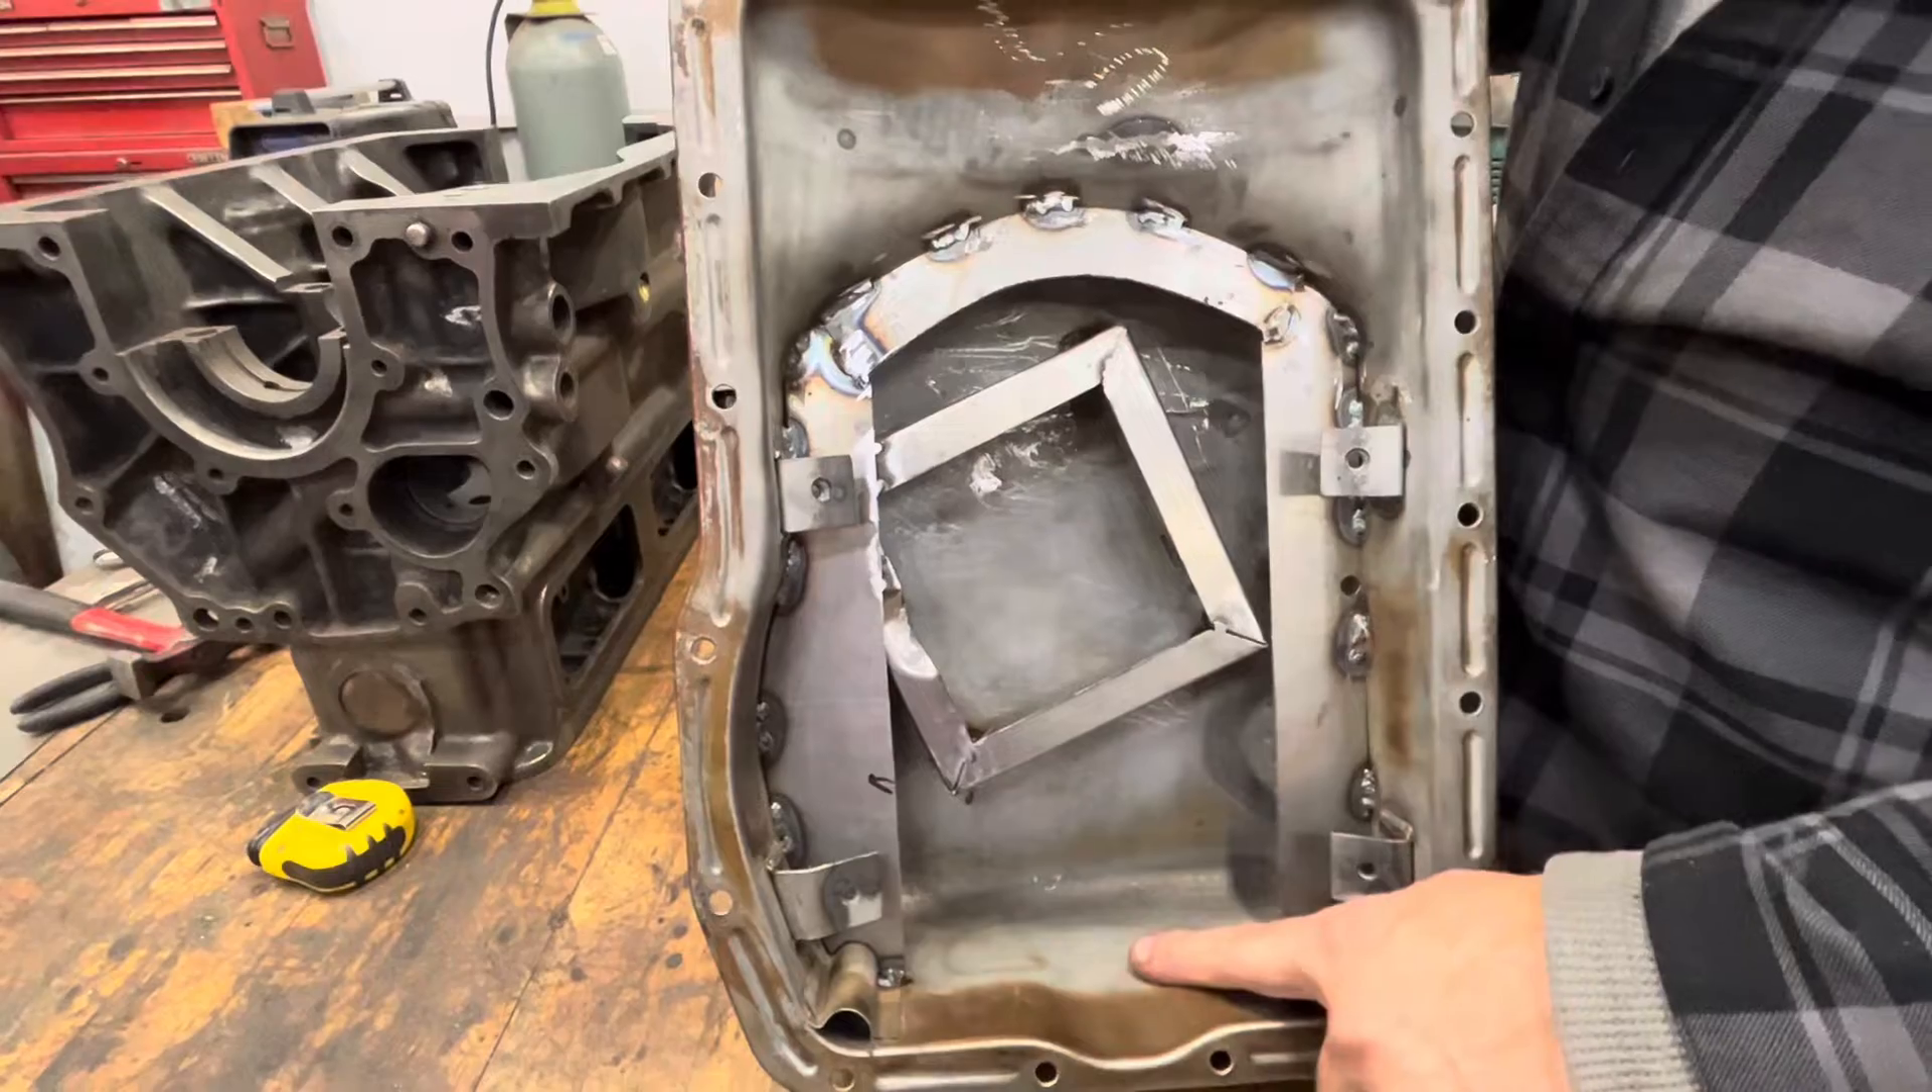All right well I got the basket rolled in got all of the baffles welded in.